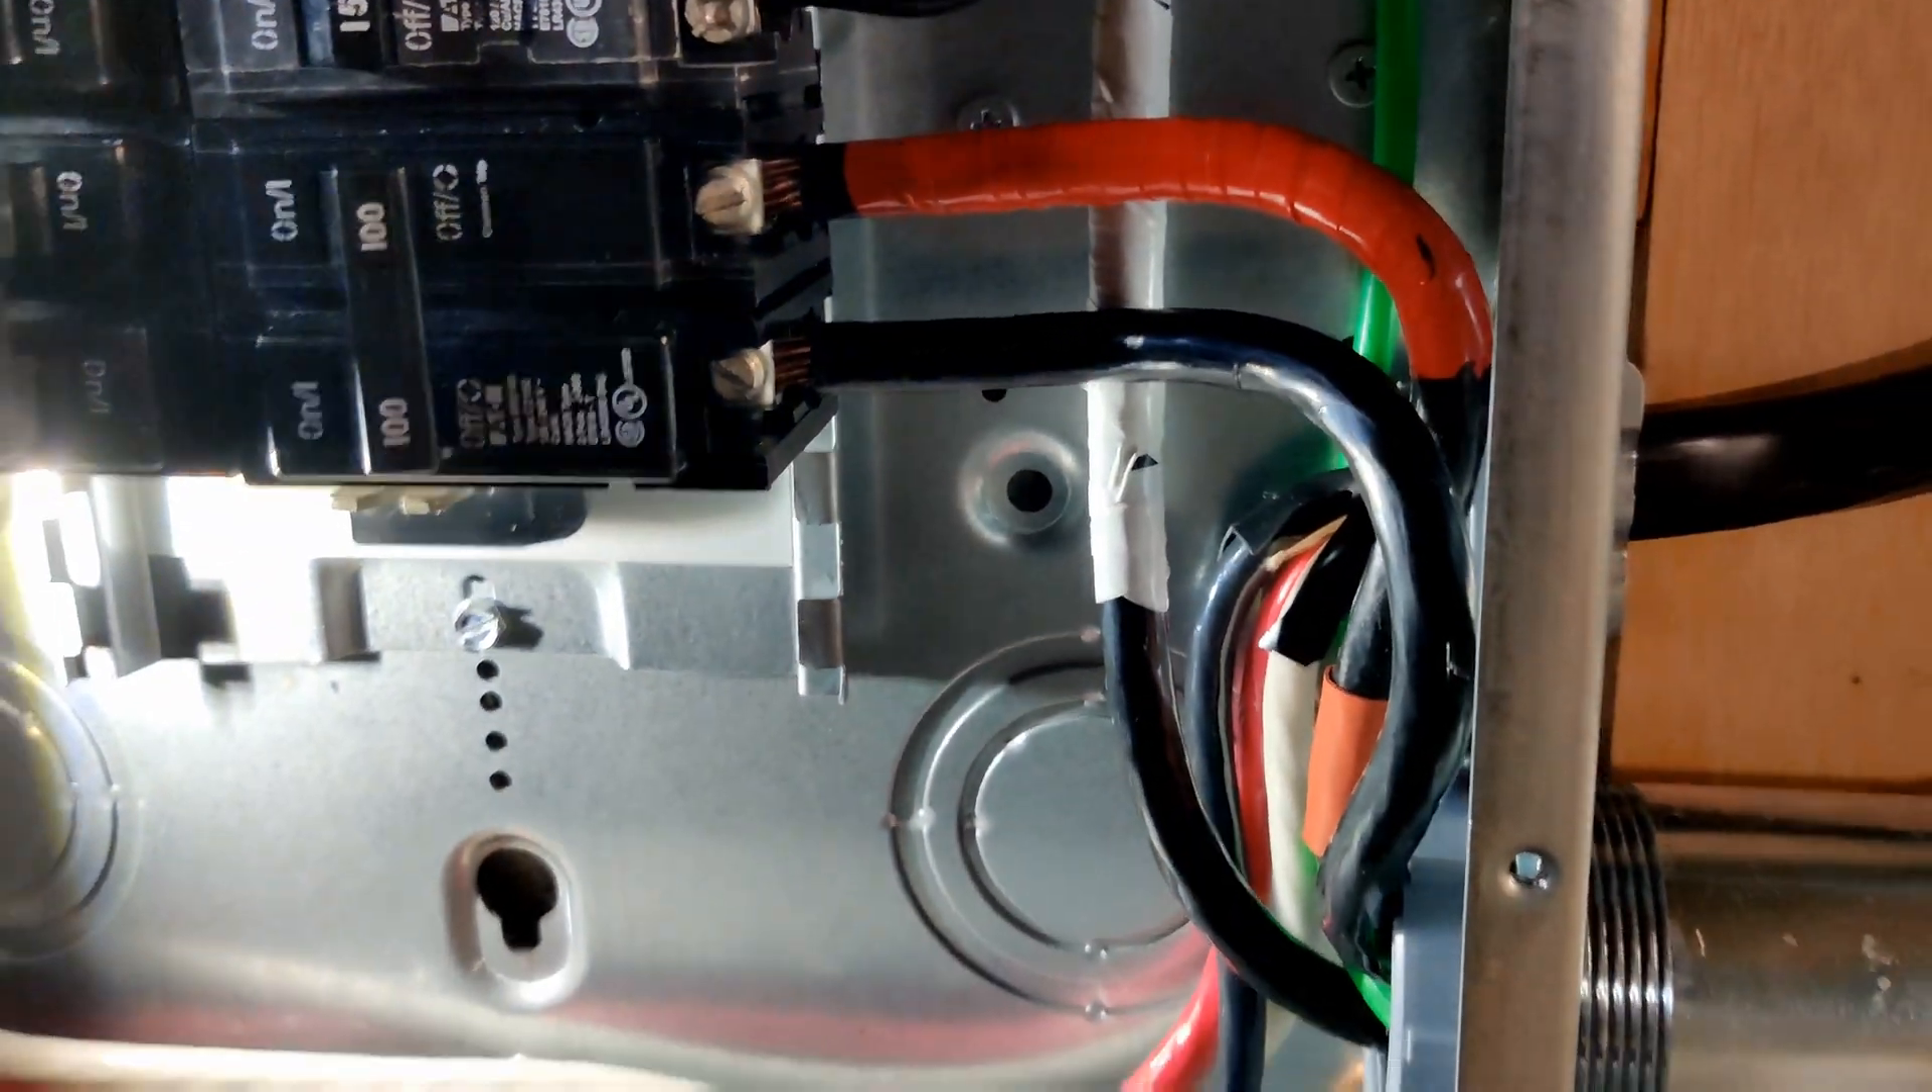Got the 100 amp breaker in. Everything wired in nicely.